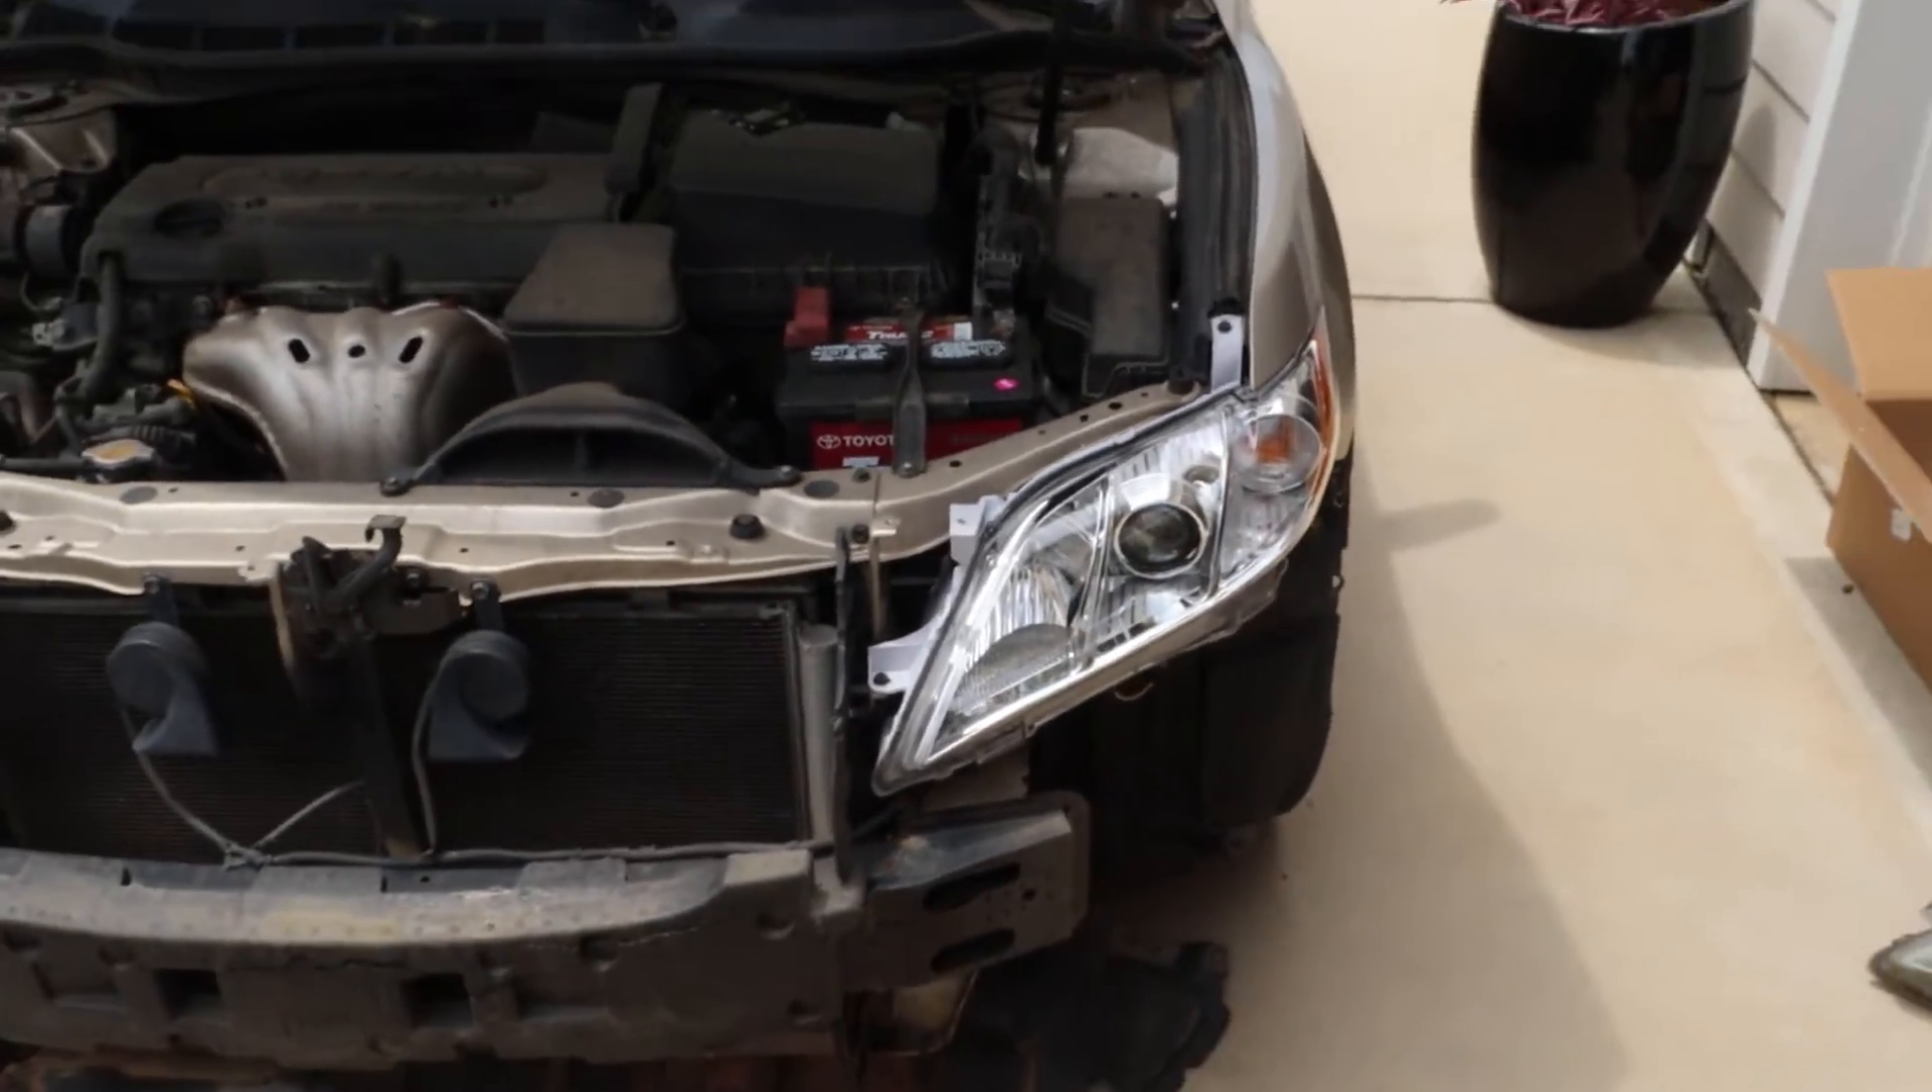So i got the first headlight in on the camry.